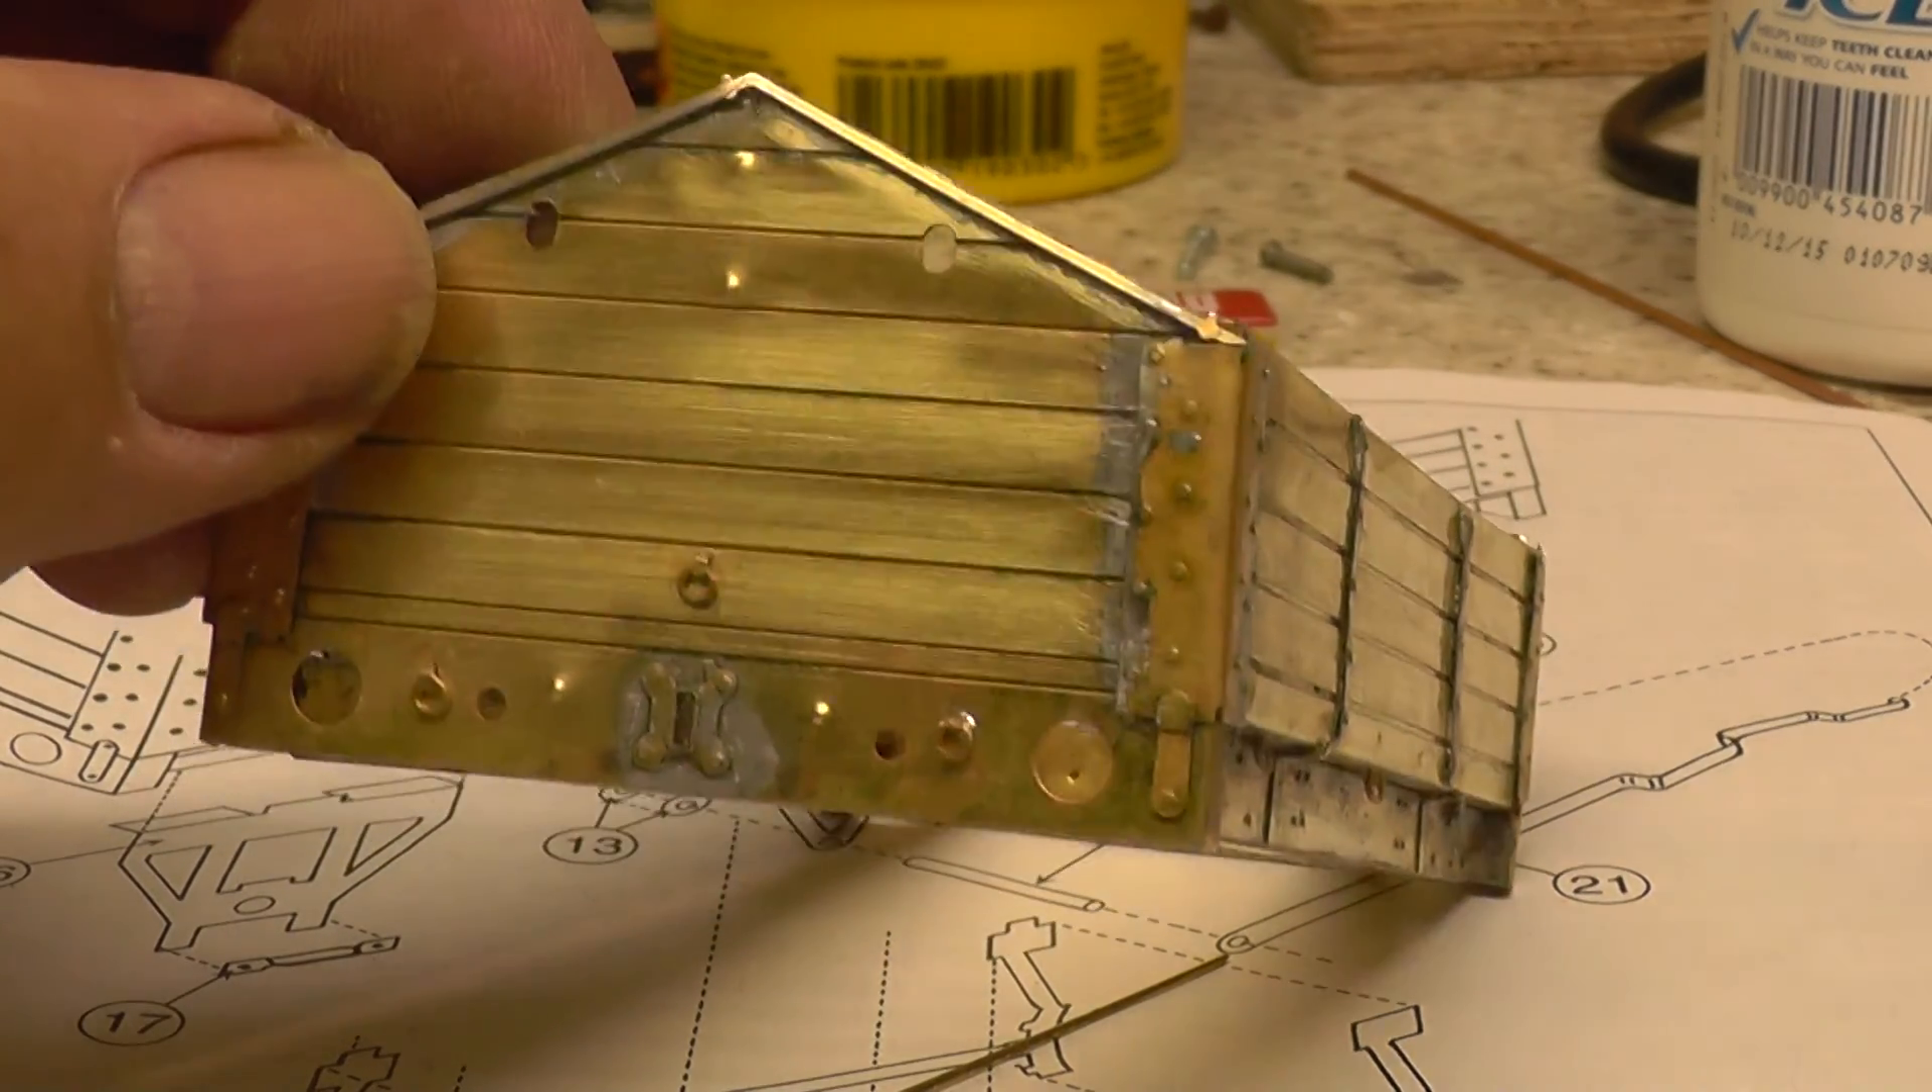So got the main part of the actual body put together.